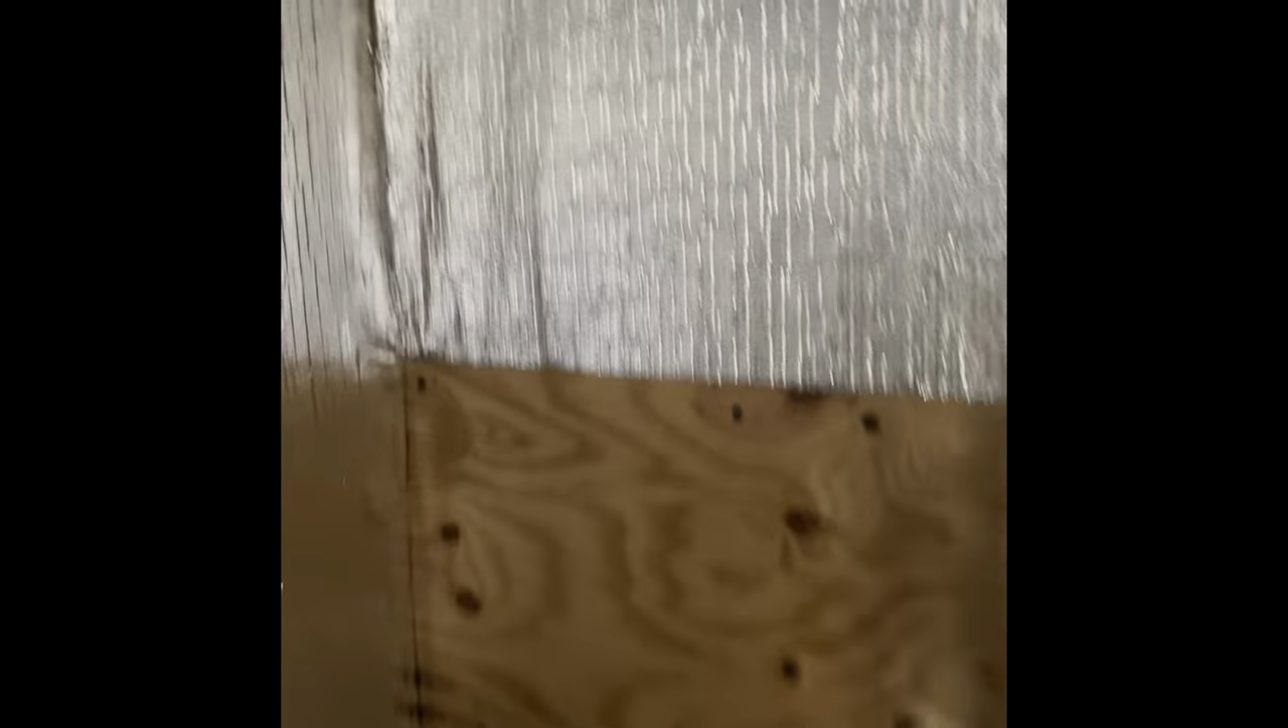And then we've just started adding the last layer, which is the plywood that's going to go up over all of the insulation.